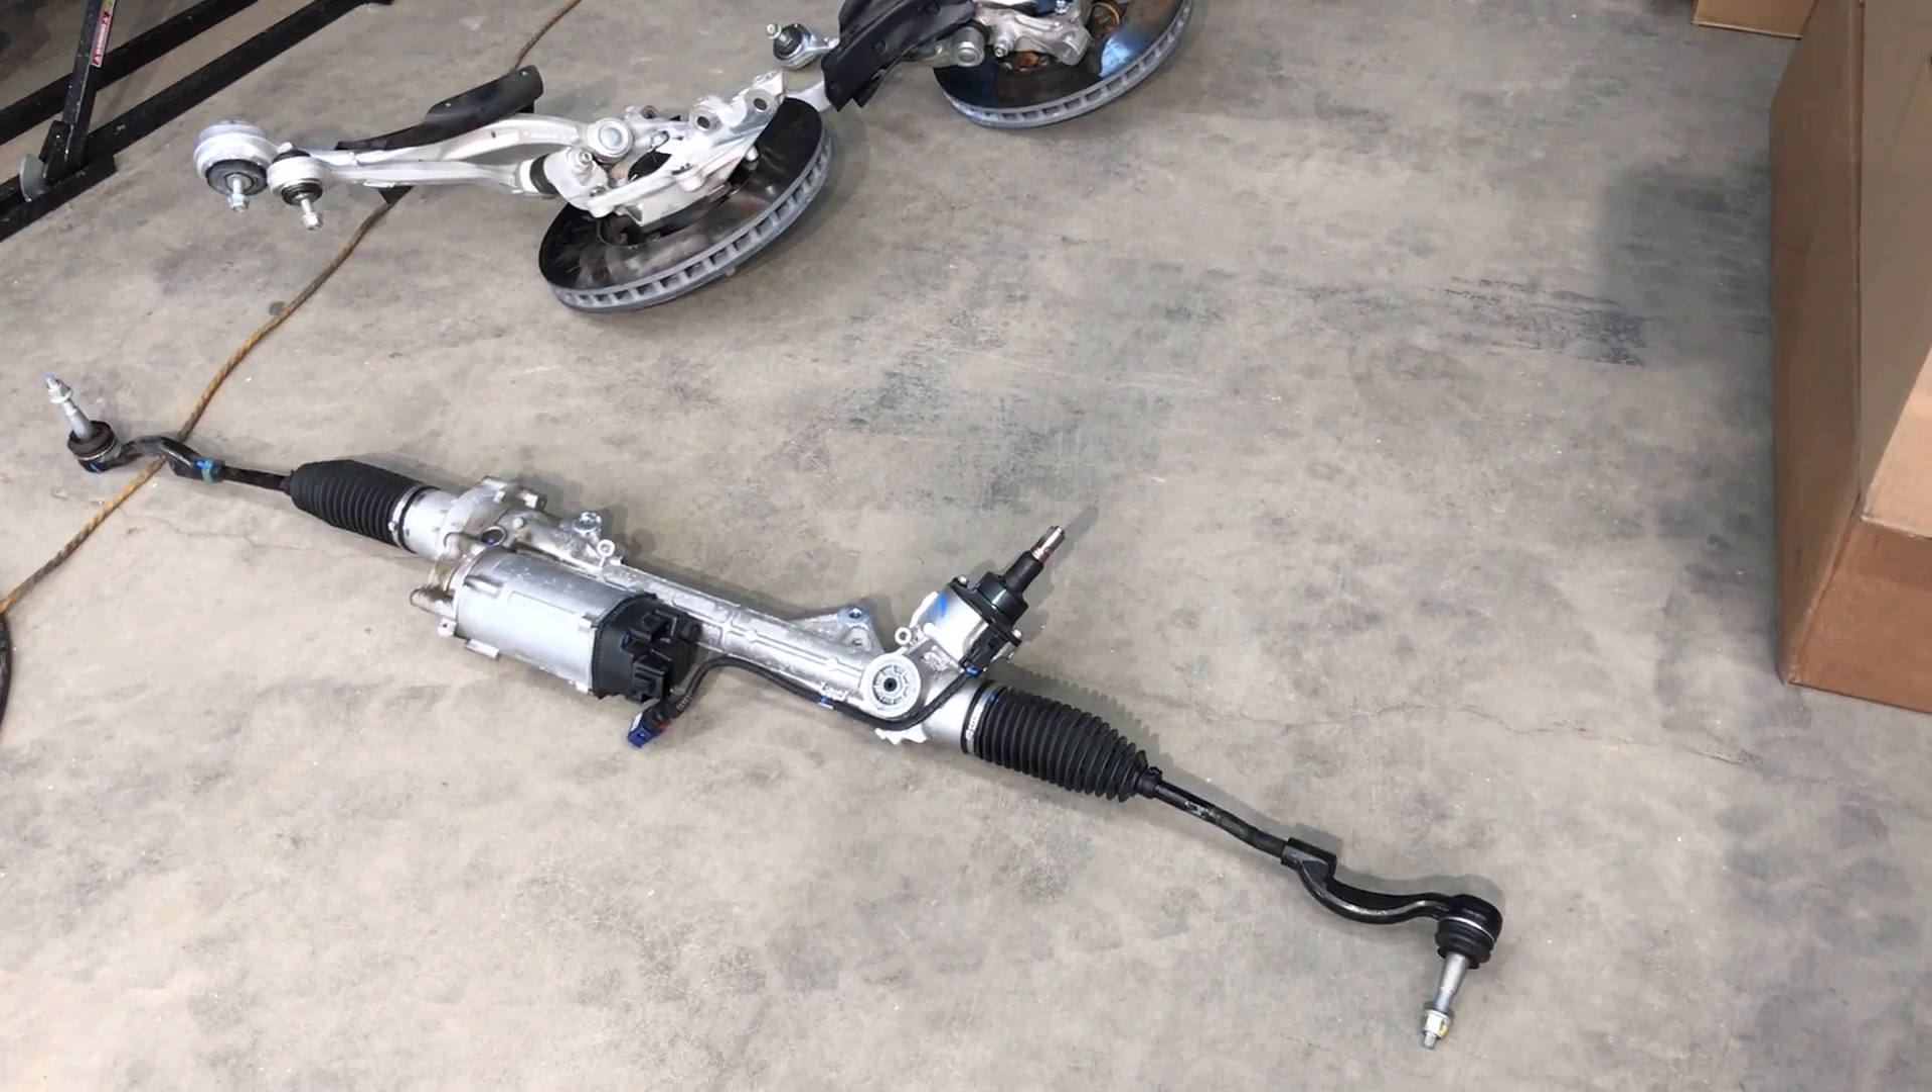So we just removed the steering rack there.